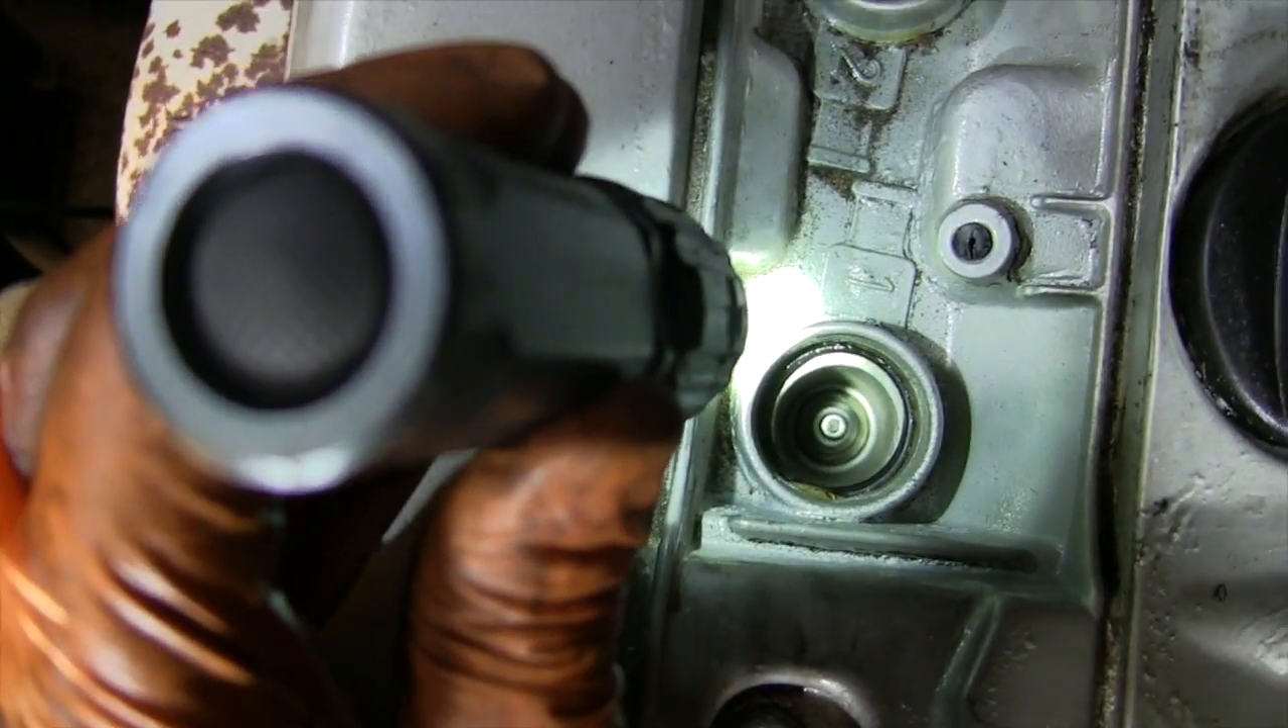Down each of these wells in the head is an old spark plug ready to come out.